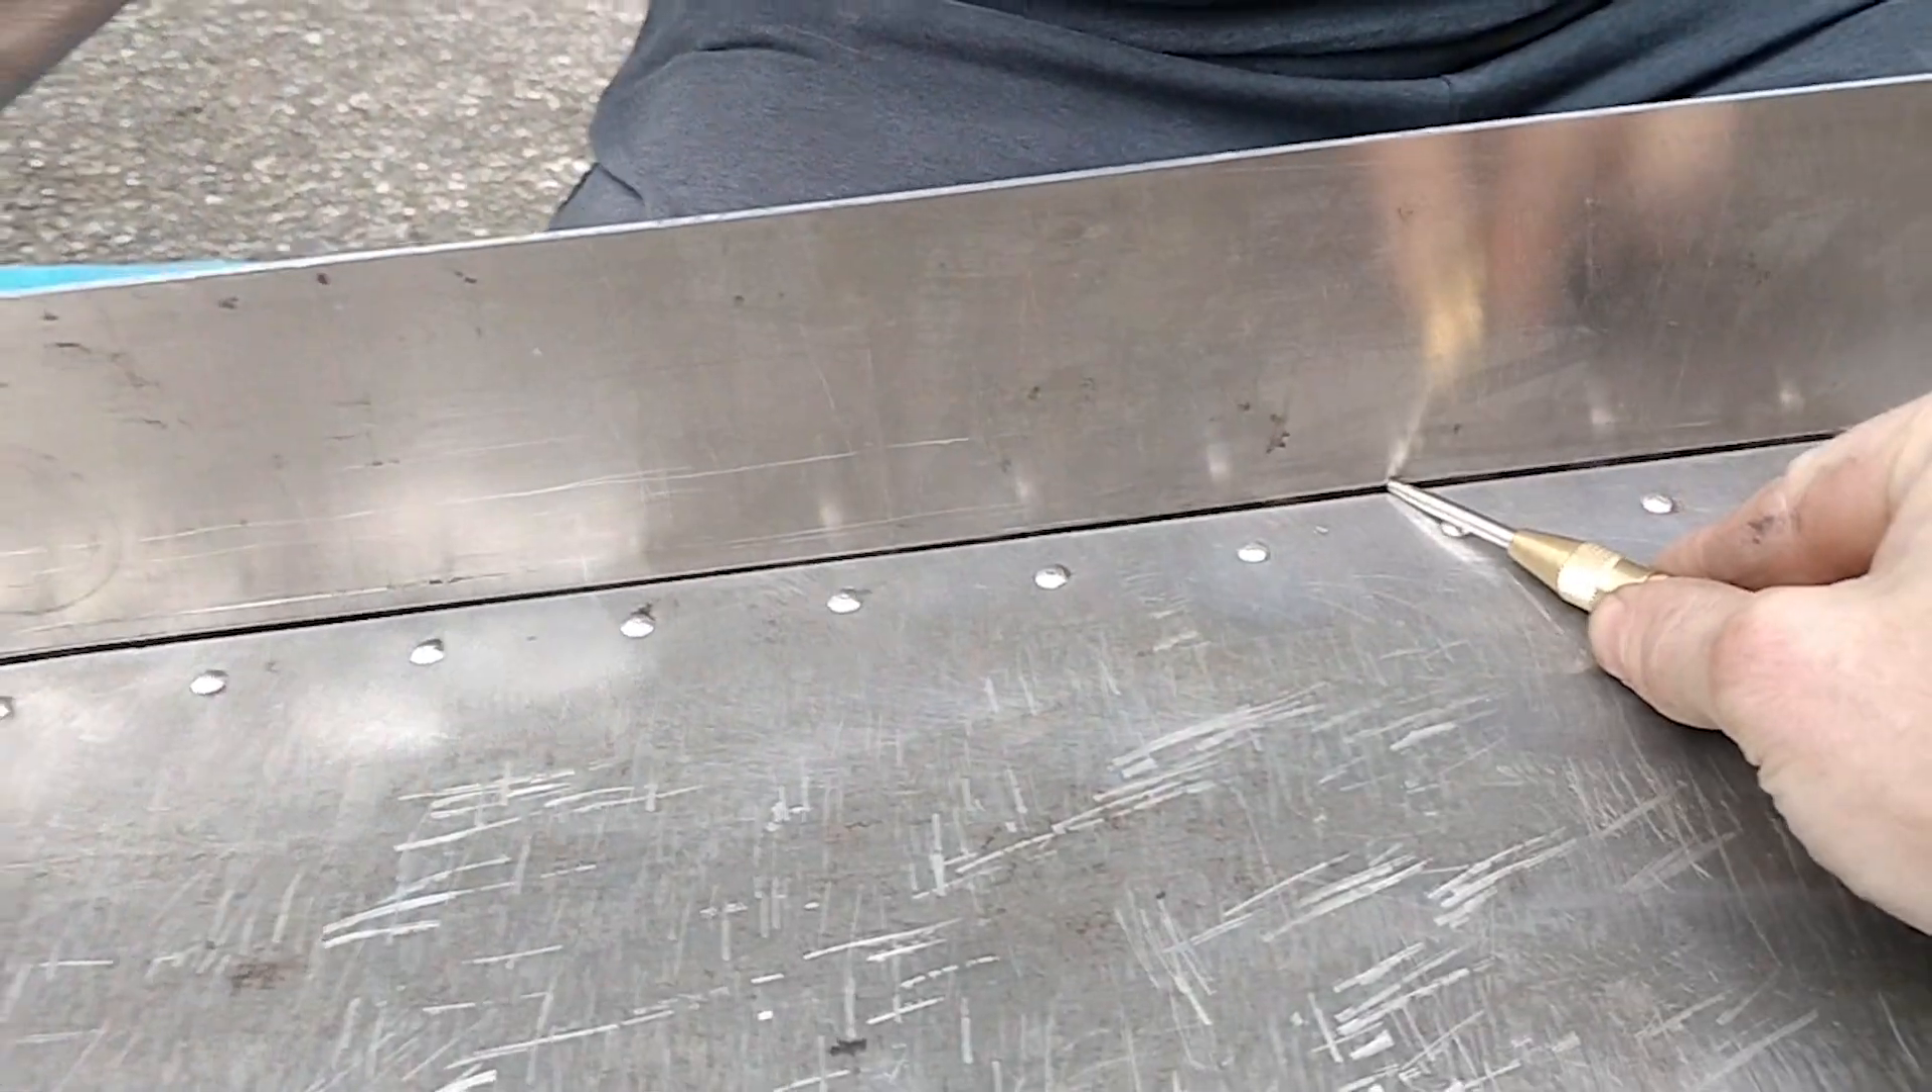So we have the new metal lined up against the old wheel well.